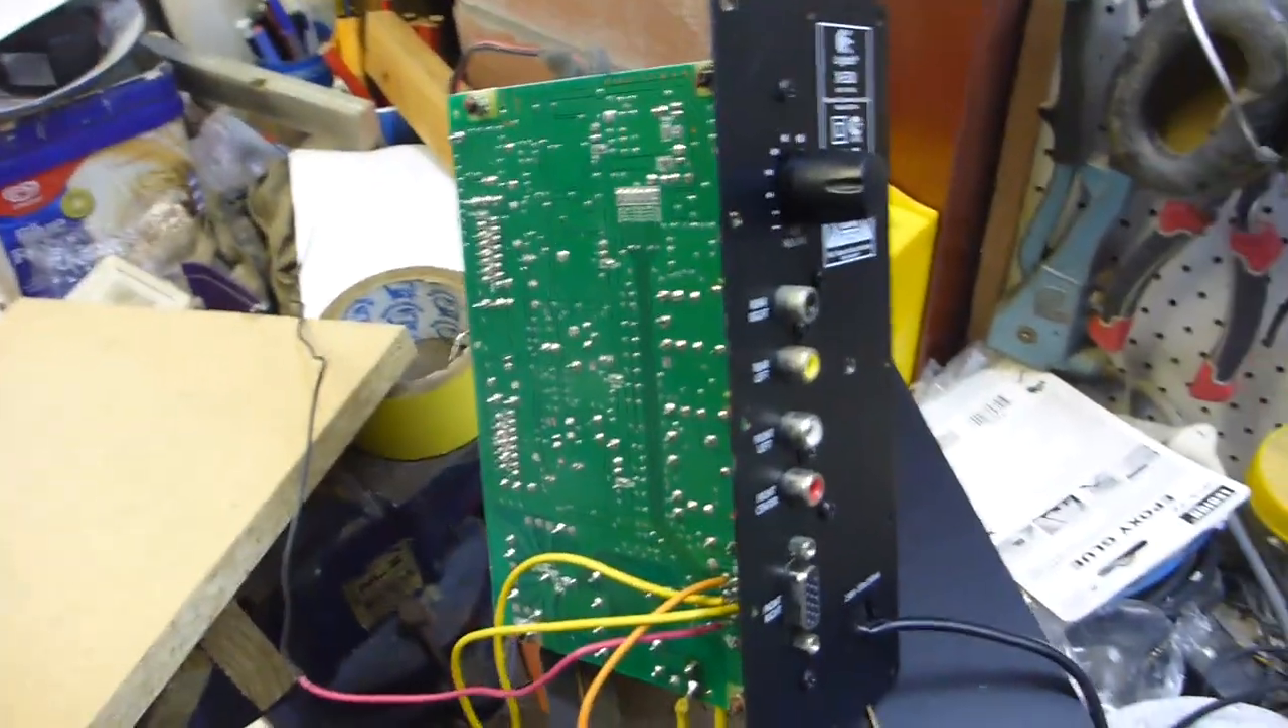Otherwise it's all reassembled got the little dial back on the pot and just going to reassemble and hook up the speaker solder it all up and give it another test.